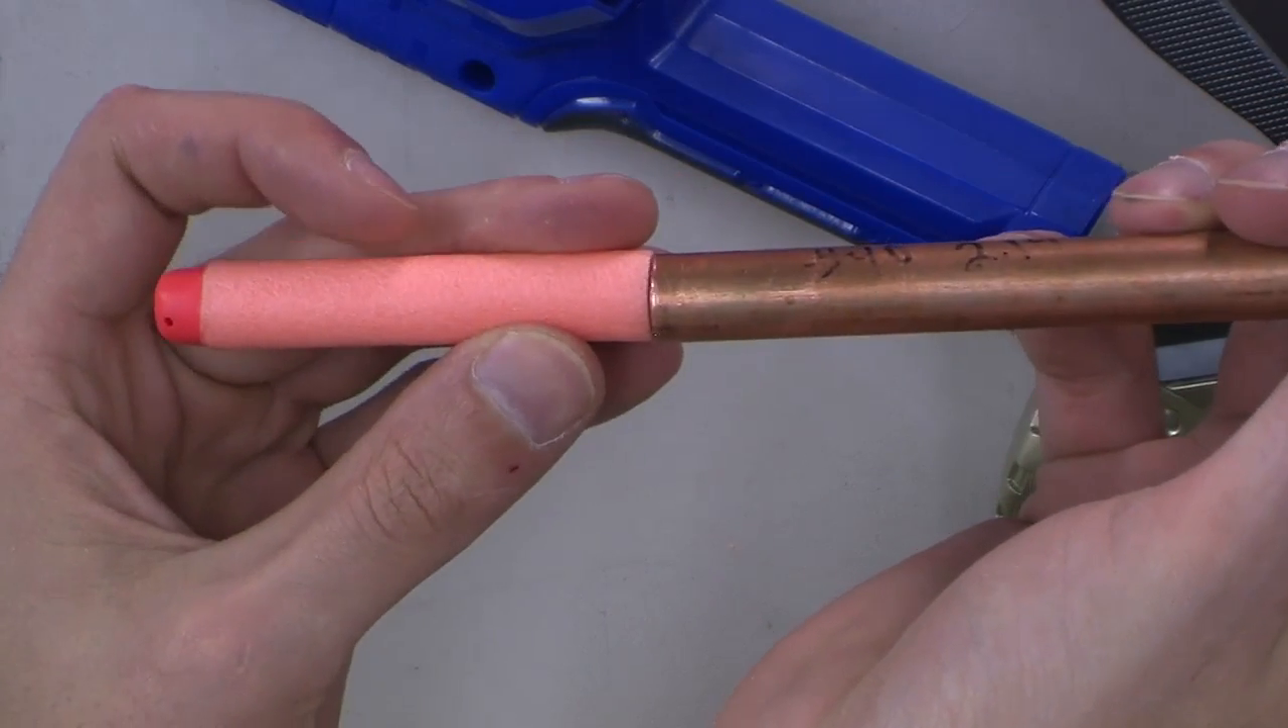You'll notice that the dart matches the diameter of the tube they are the same.